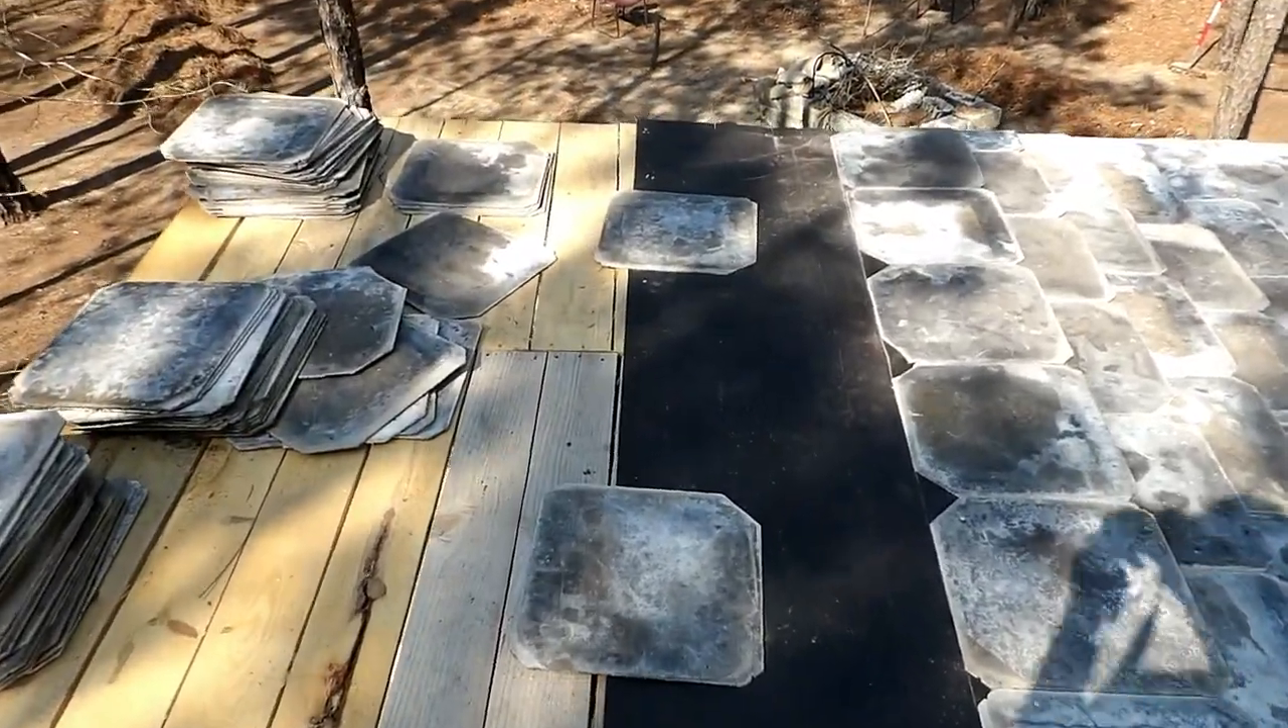So I probably got about seven rows, eight rows to do yet to finish up our roof.